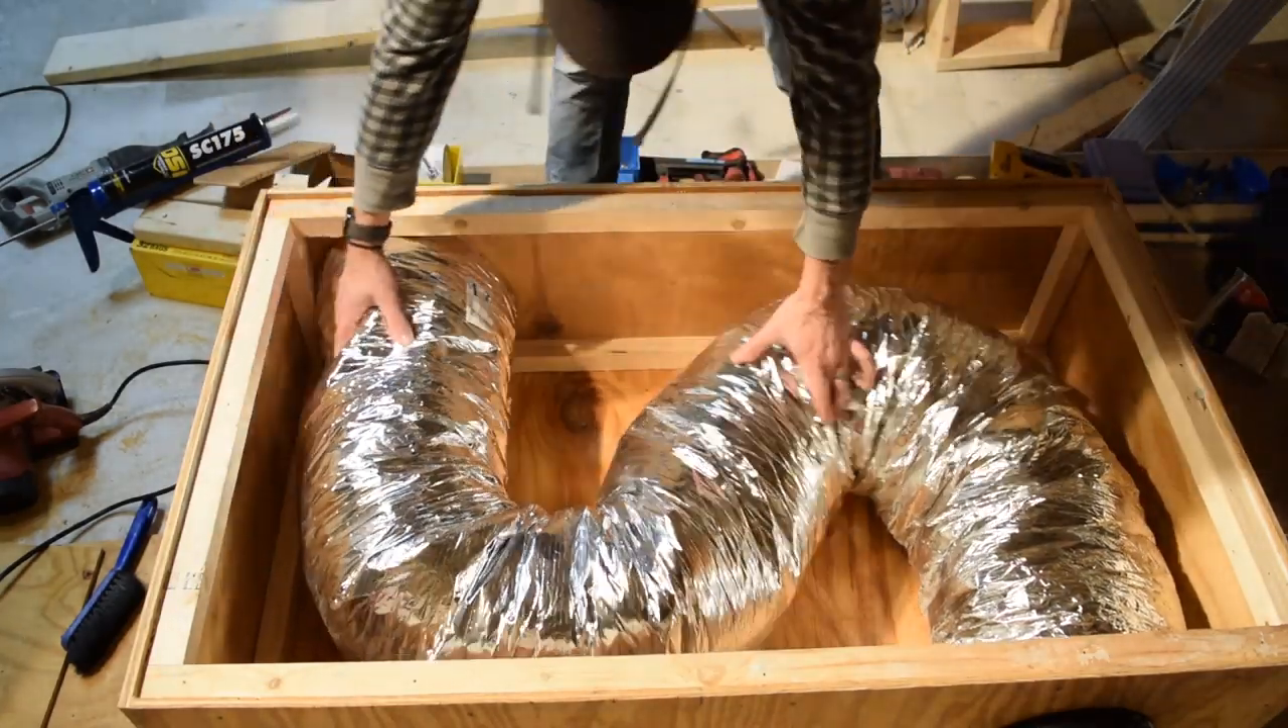And I got the duct coming out here and I've snaked it through.